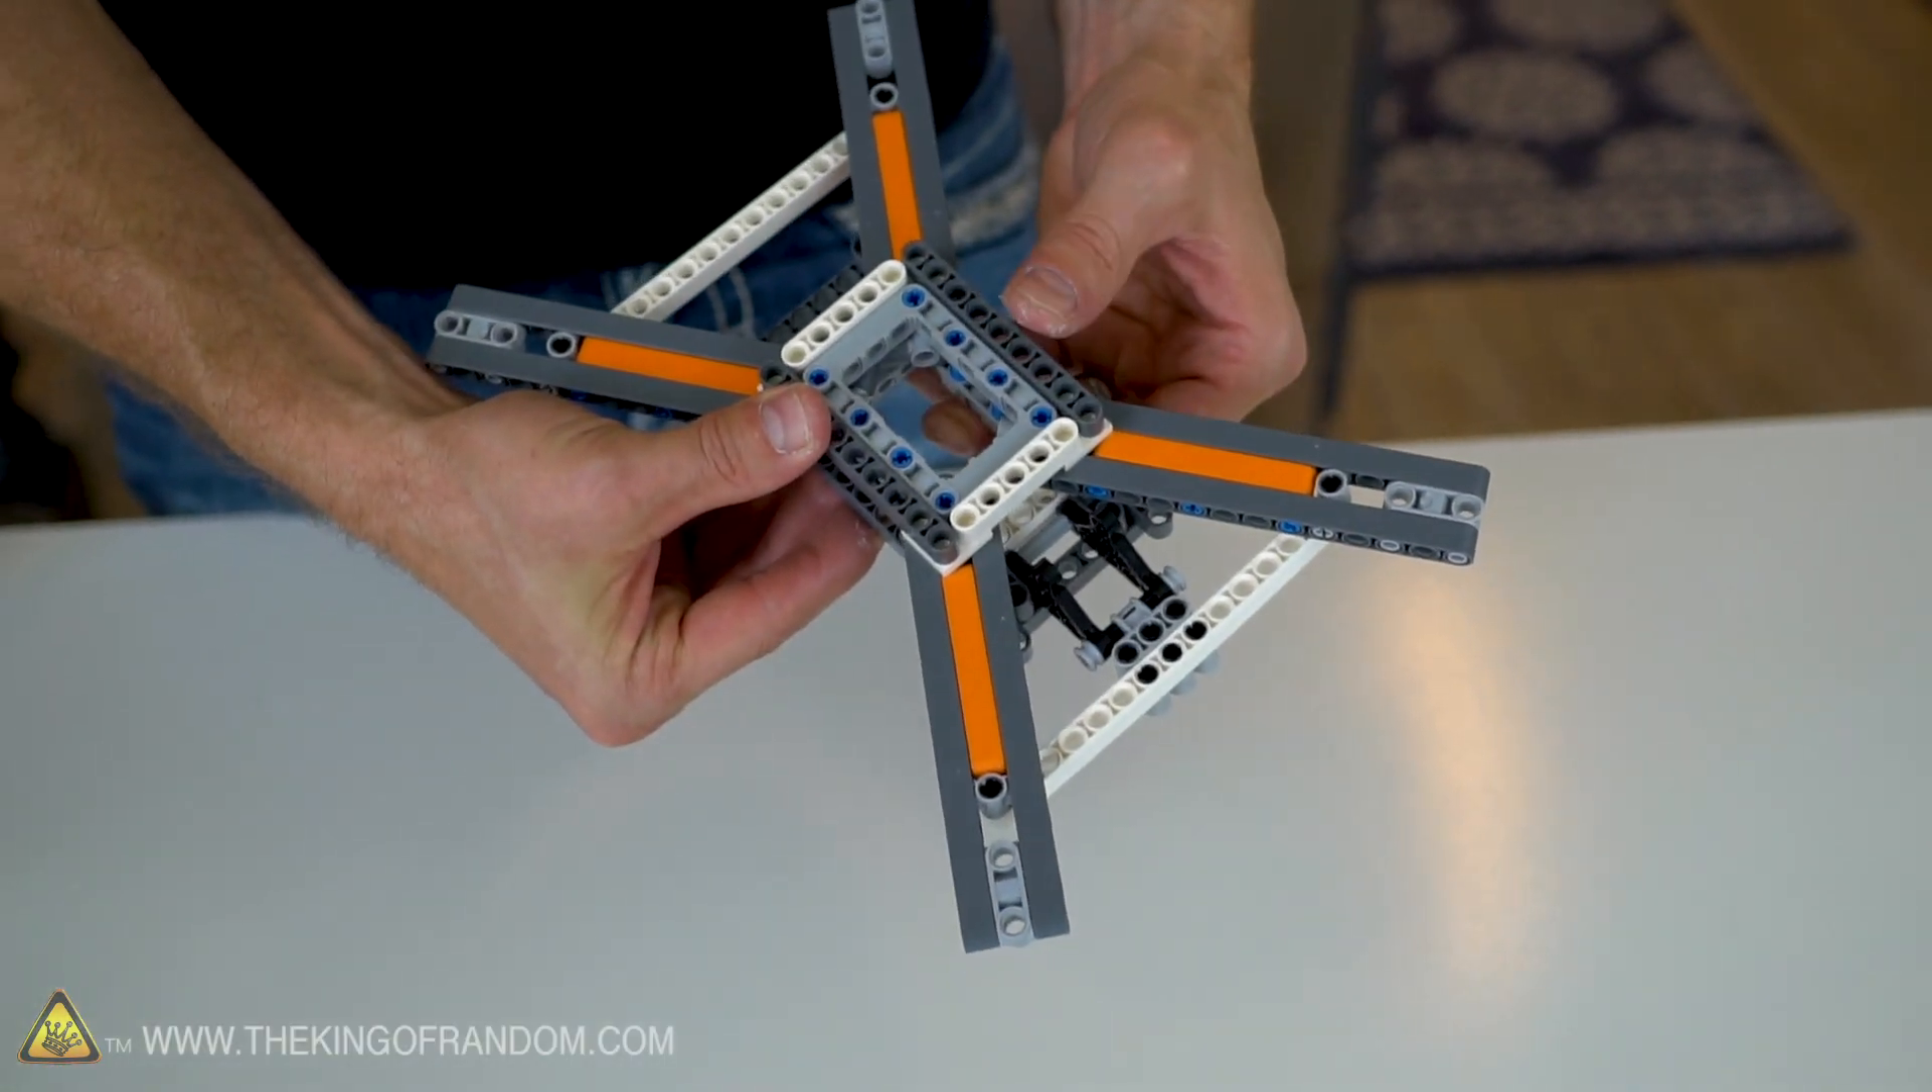And just like that, we've got the basic frame for our stretch X racing drone complete.